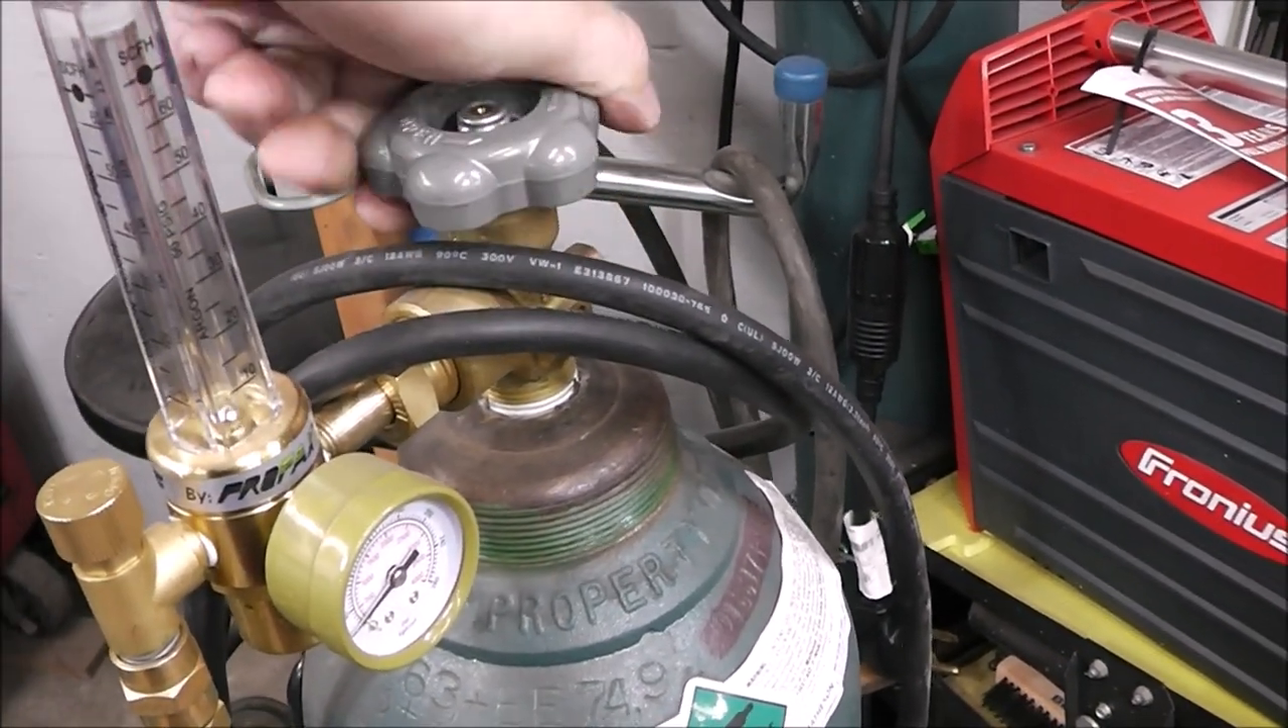So, I've got my bottle connected up.